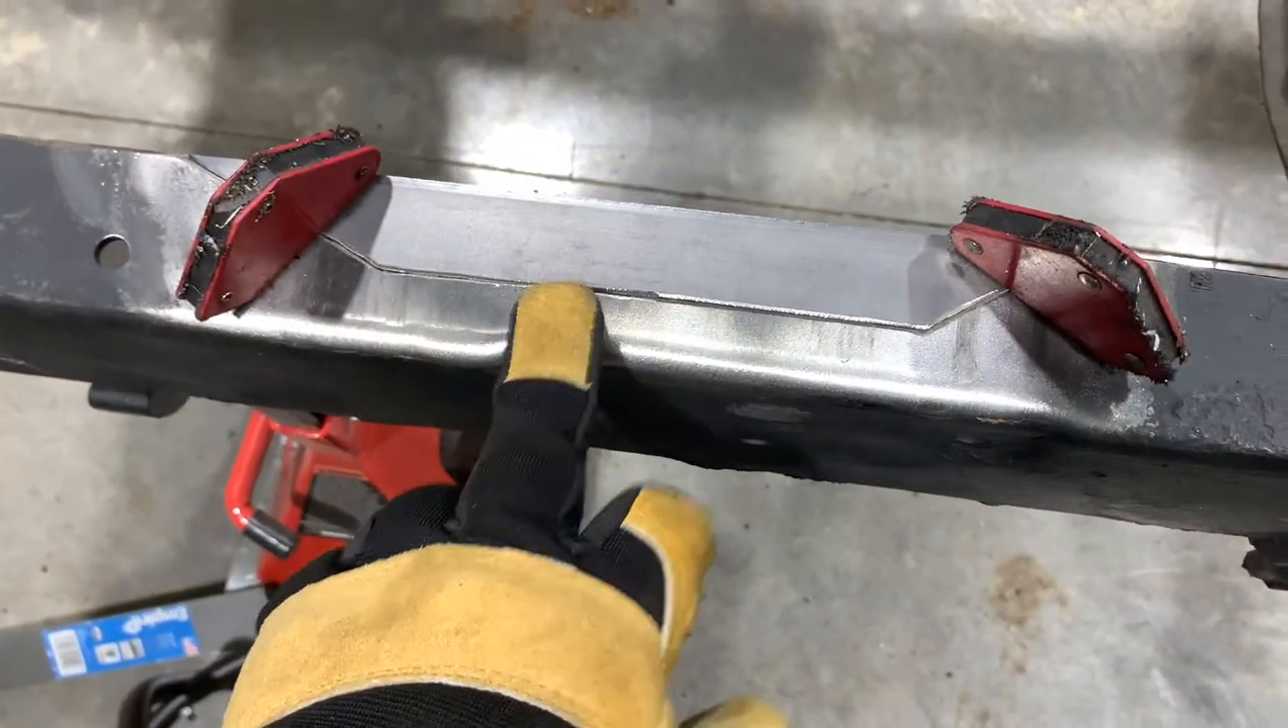We've got just enough of a gap to weld. Our ends are tucked in nice. I think it's looking pretty good.